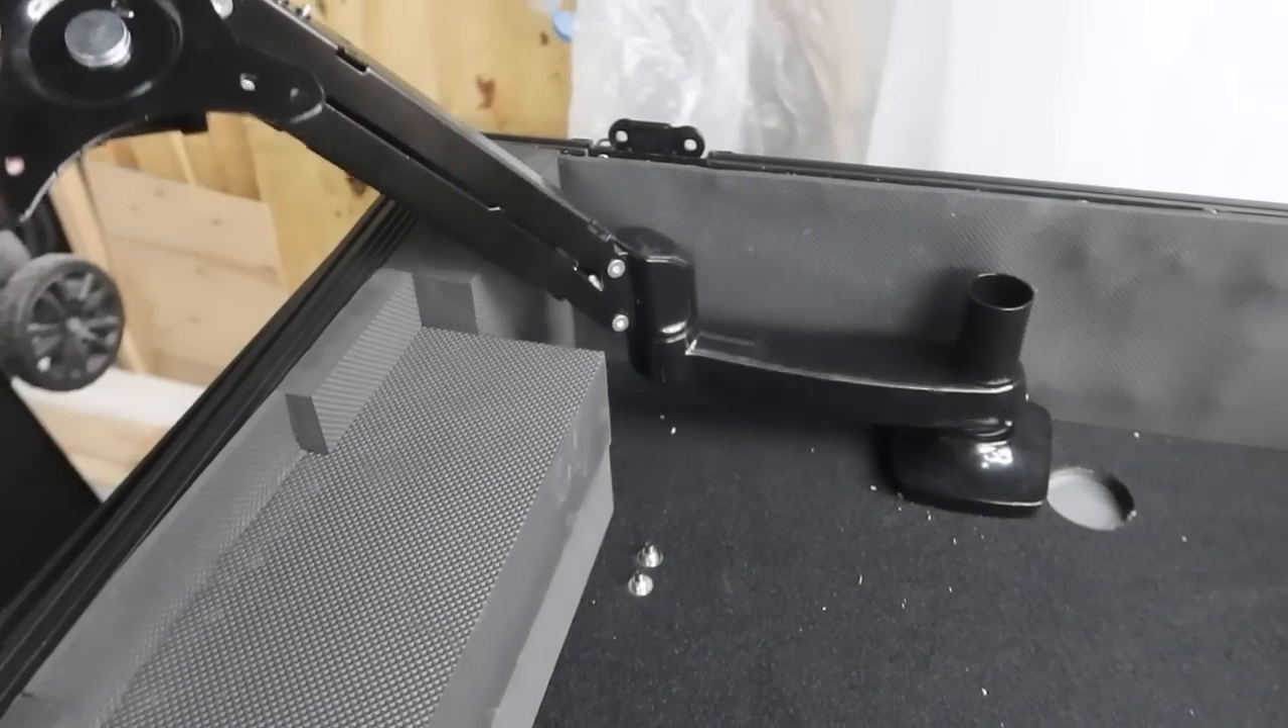We got the mount hooked up, ready to go. So right there with the mount in, we're good to go.